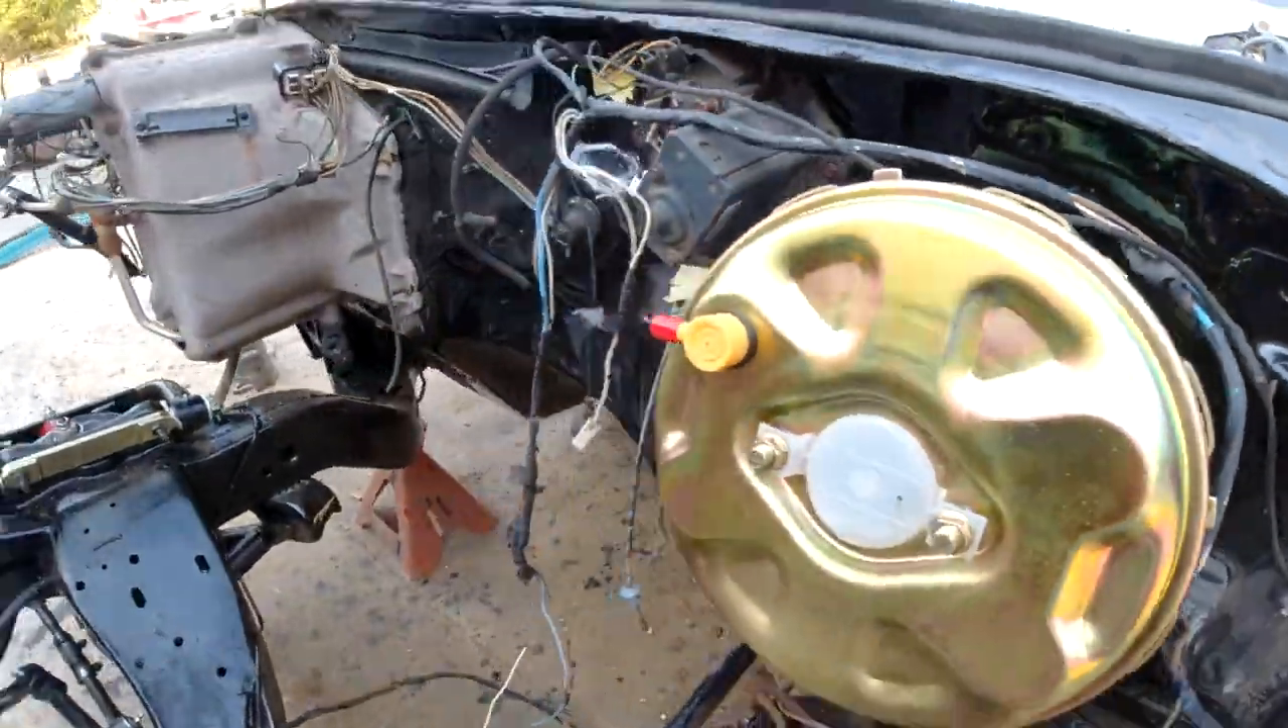I got the power brake booster on there. Uh. It lined right up to the bolts. Two bolts on each side.